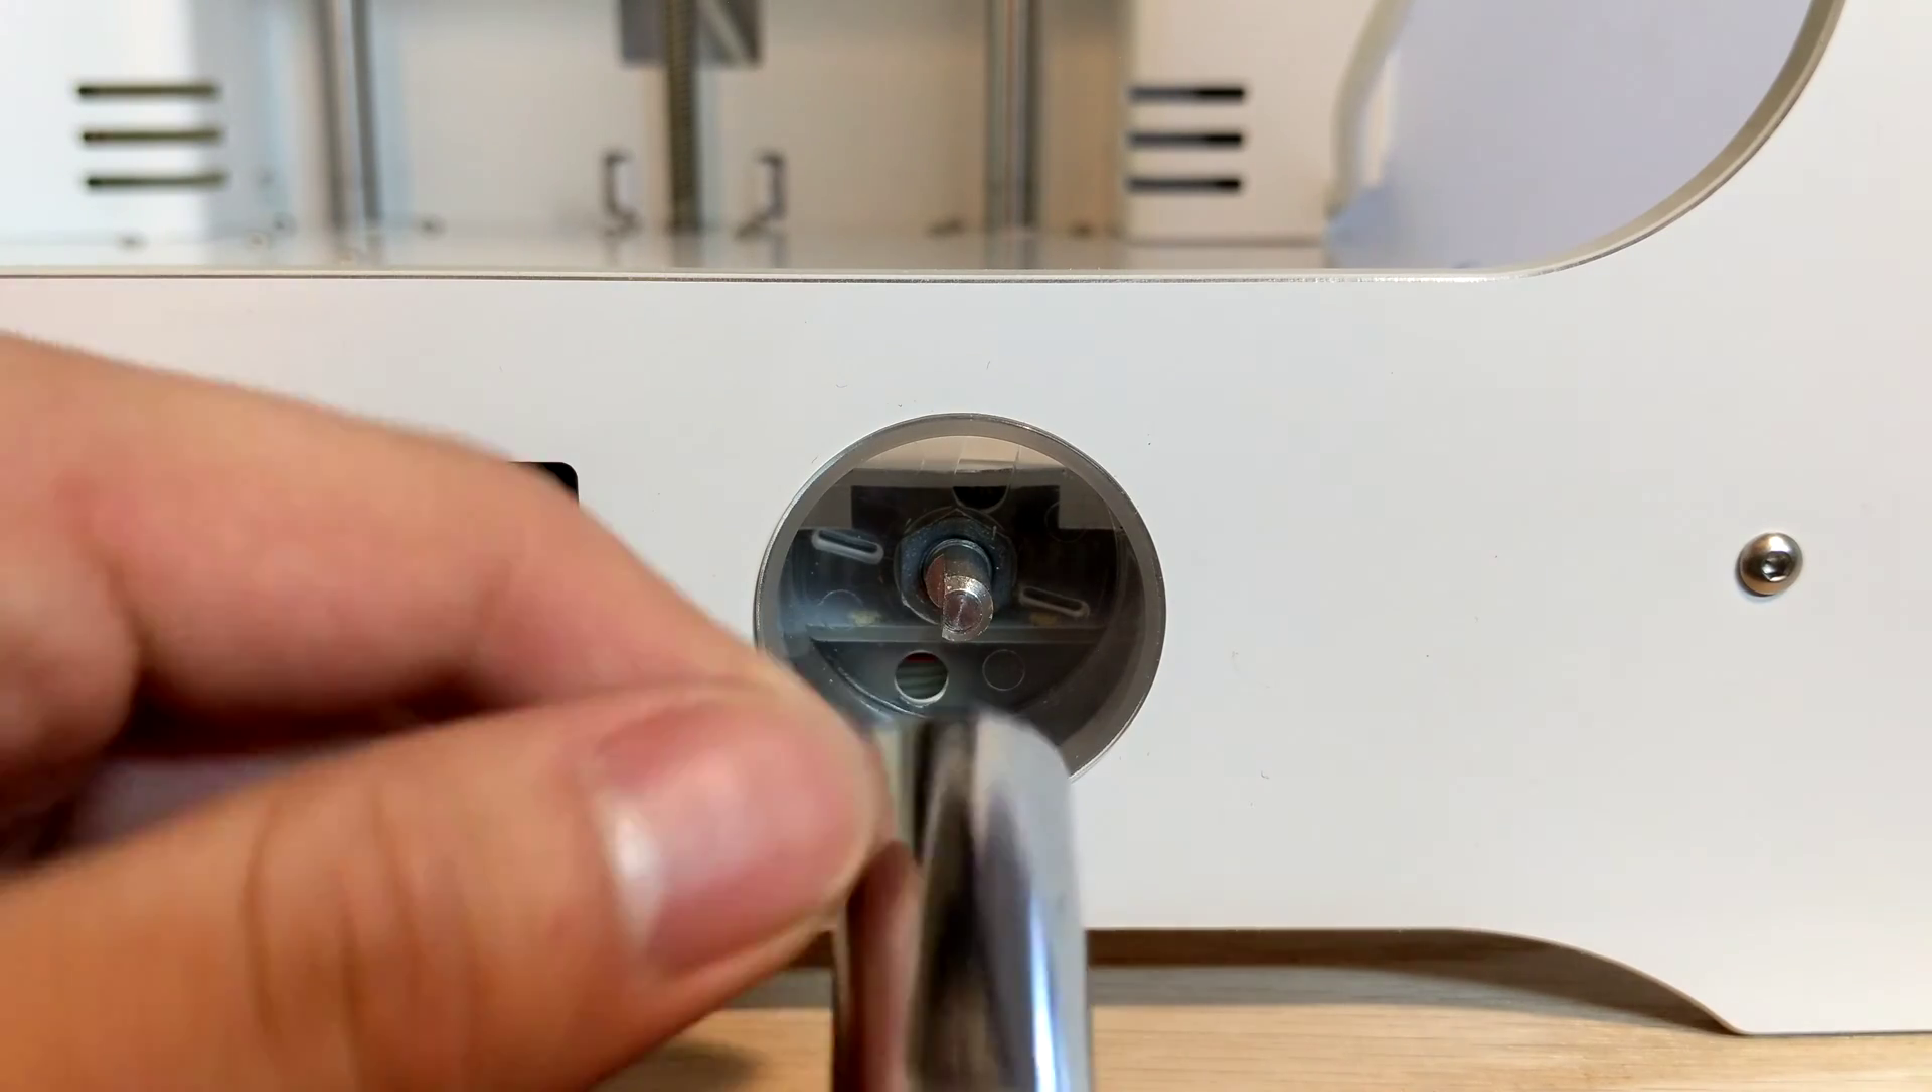Now that you got the knob out you need to get this plastic cover out.